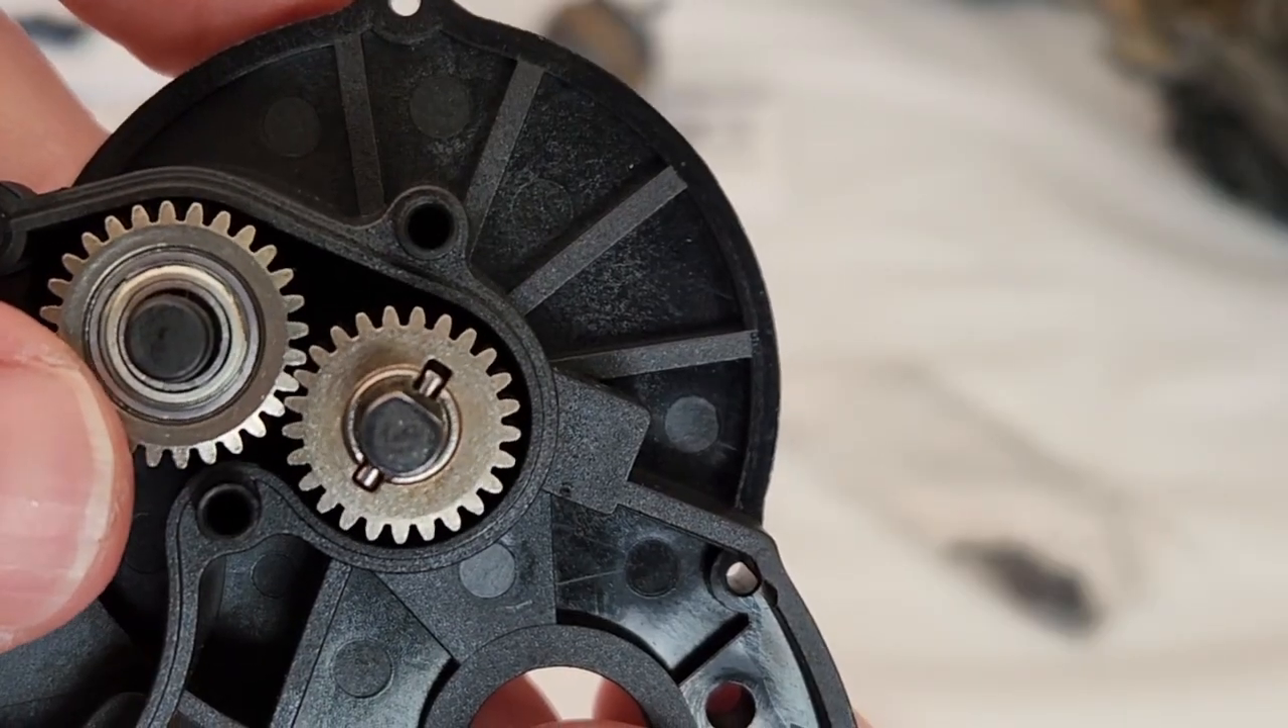Those two gears are nice and meshed everything is sitting correctly on this side.